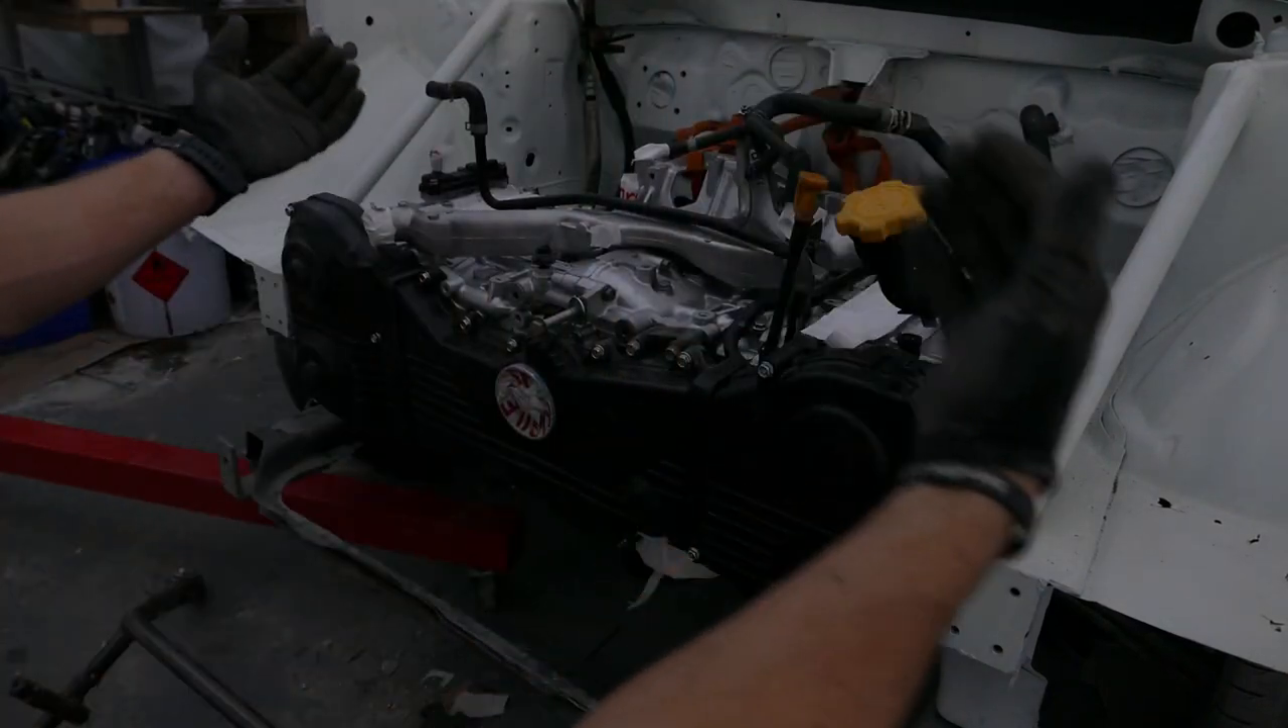It's nice to see an engine finally in.